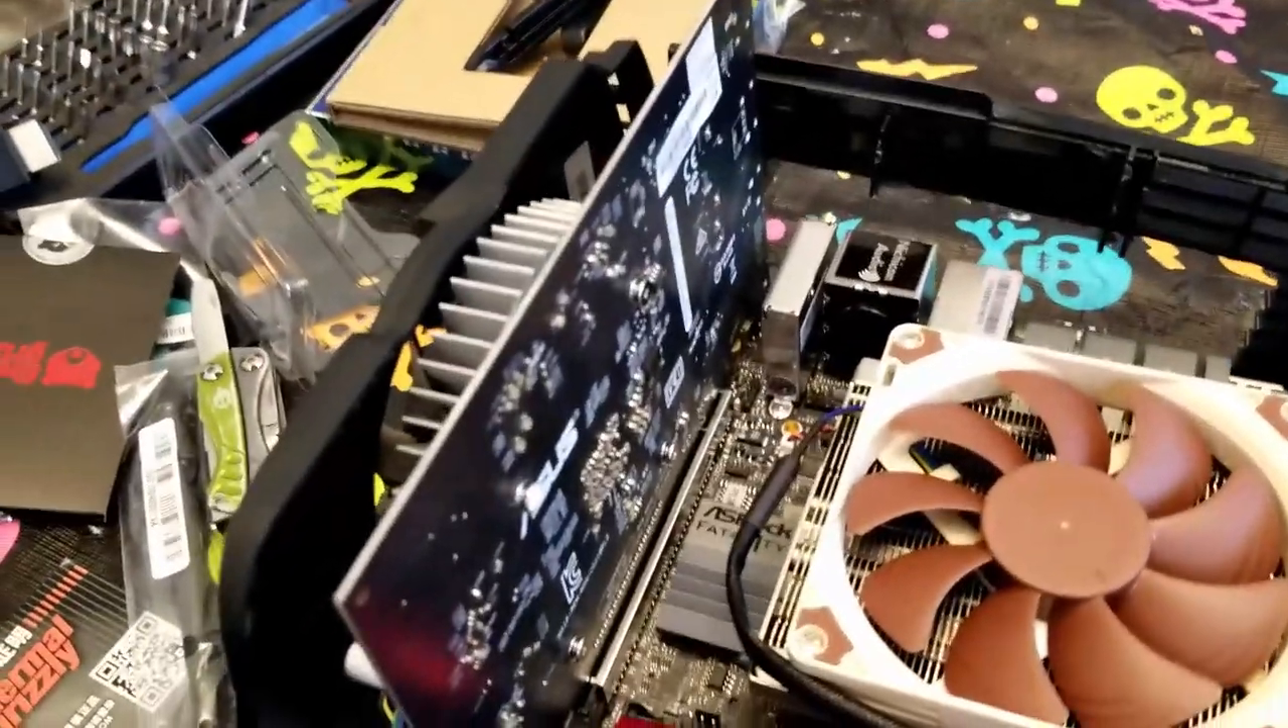You can see now the, uh, the GPU is in.